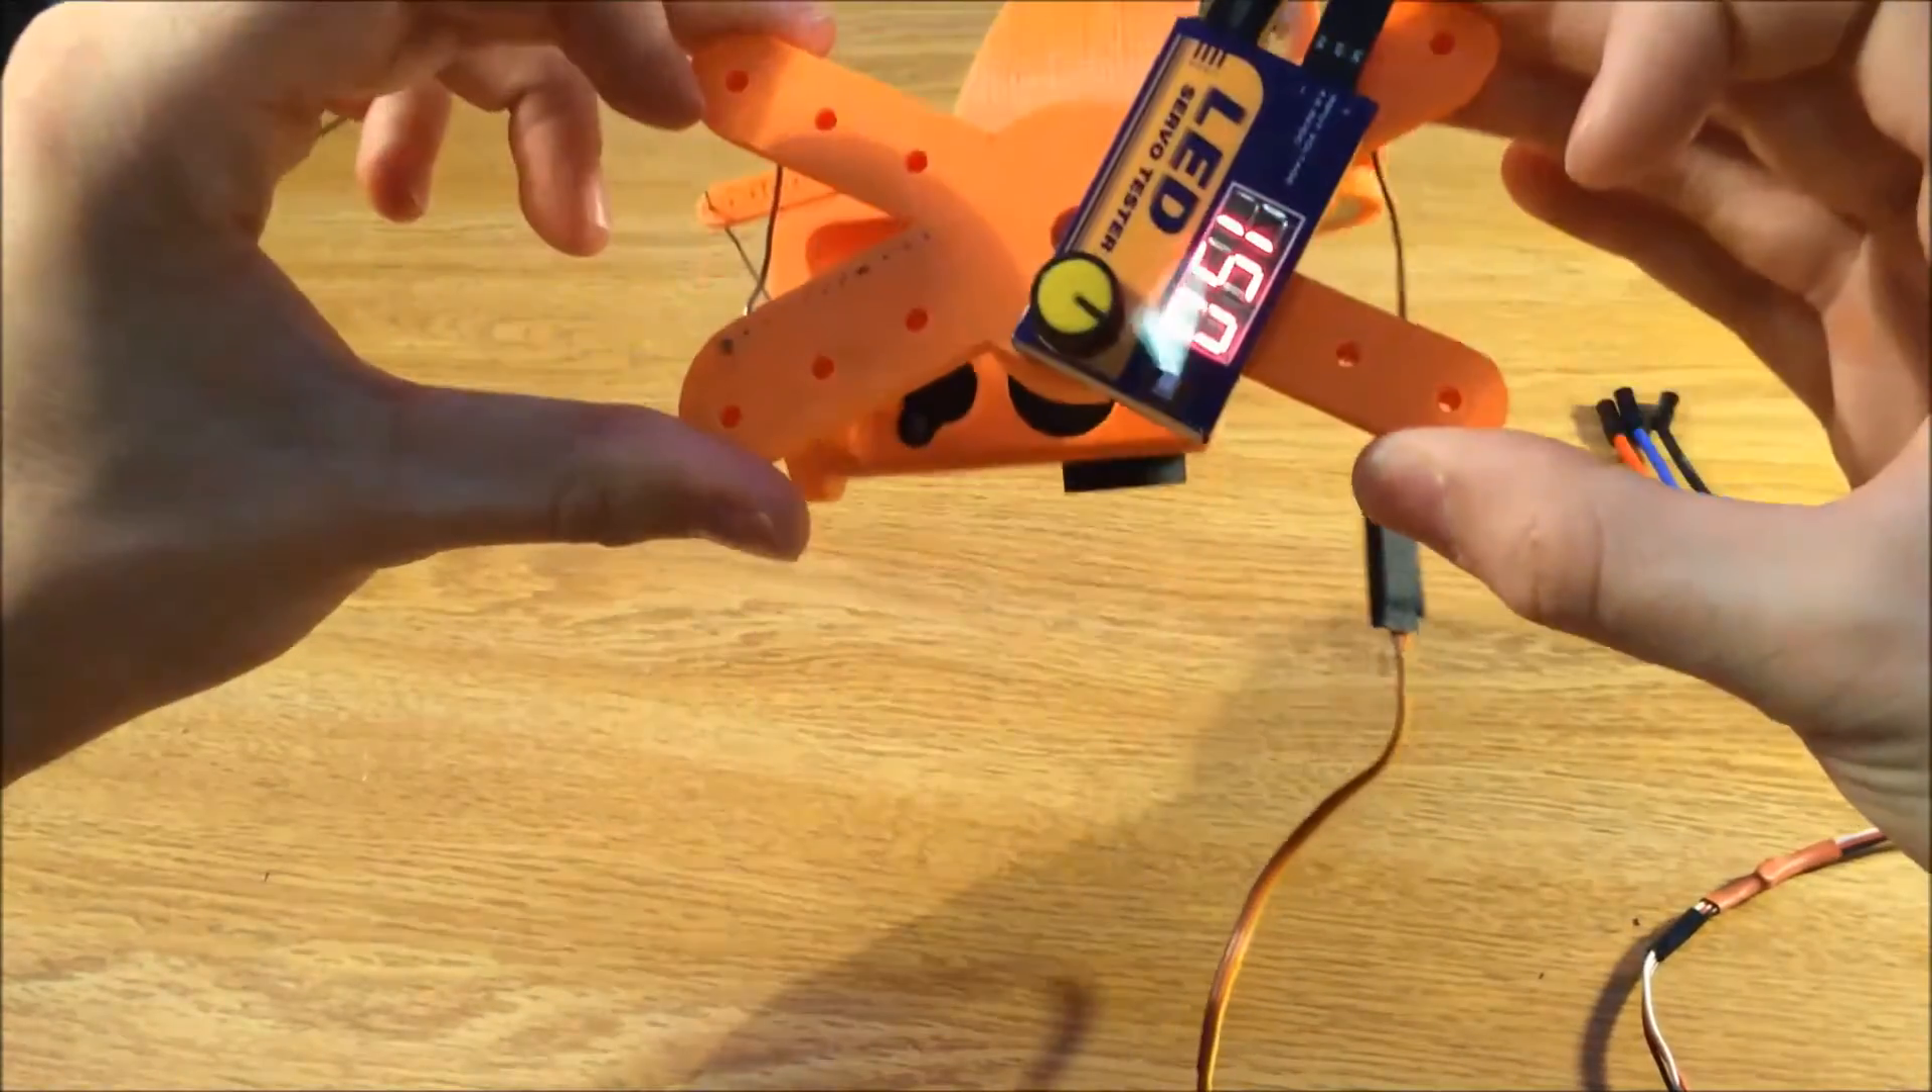Check it out, just finished 3D printing the gimbal, got it all assembled, came out pretty well.